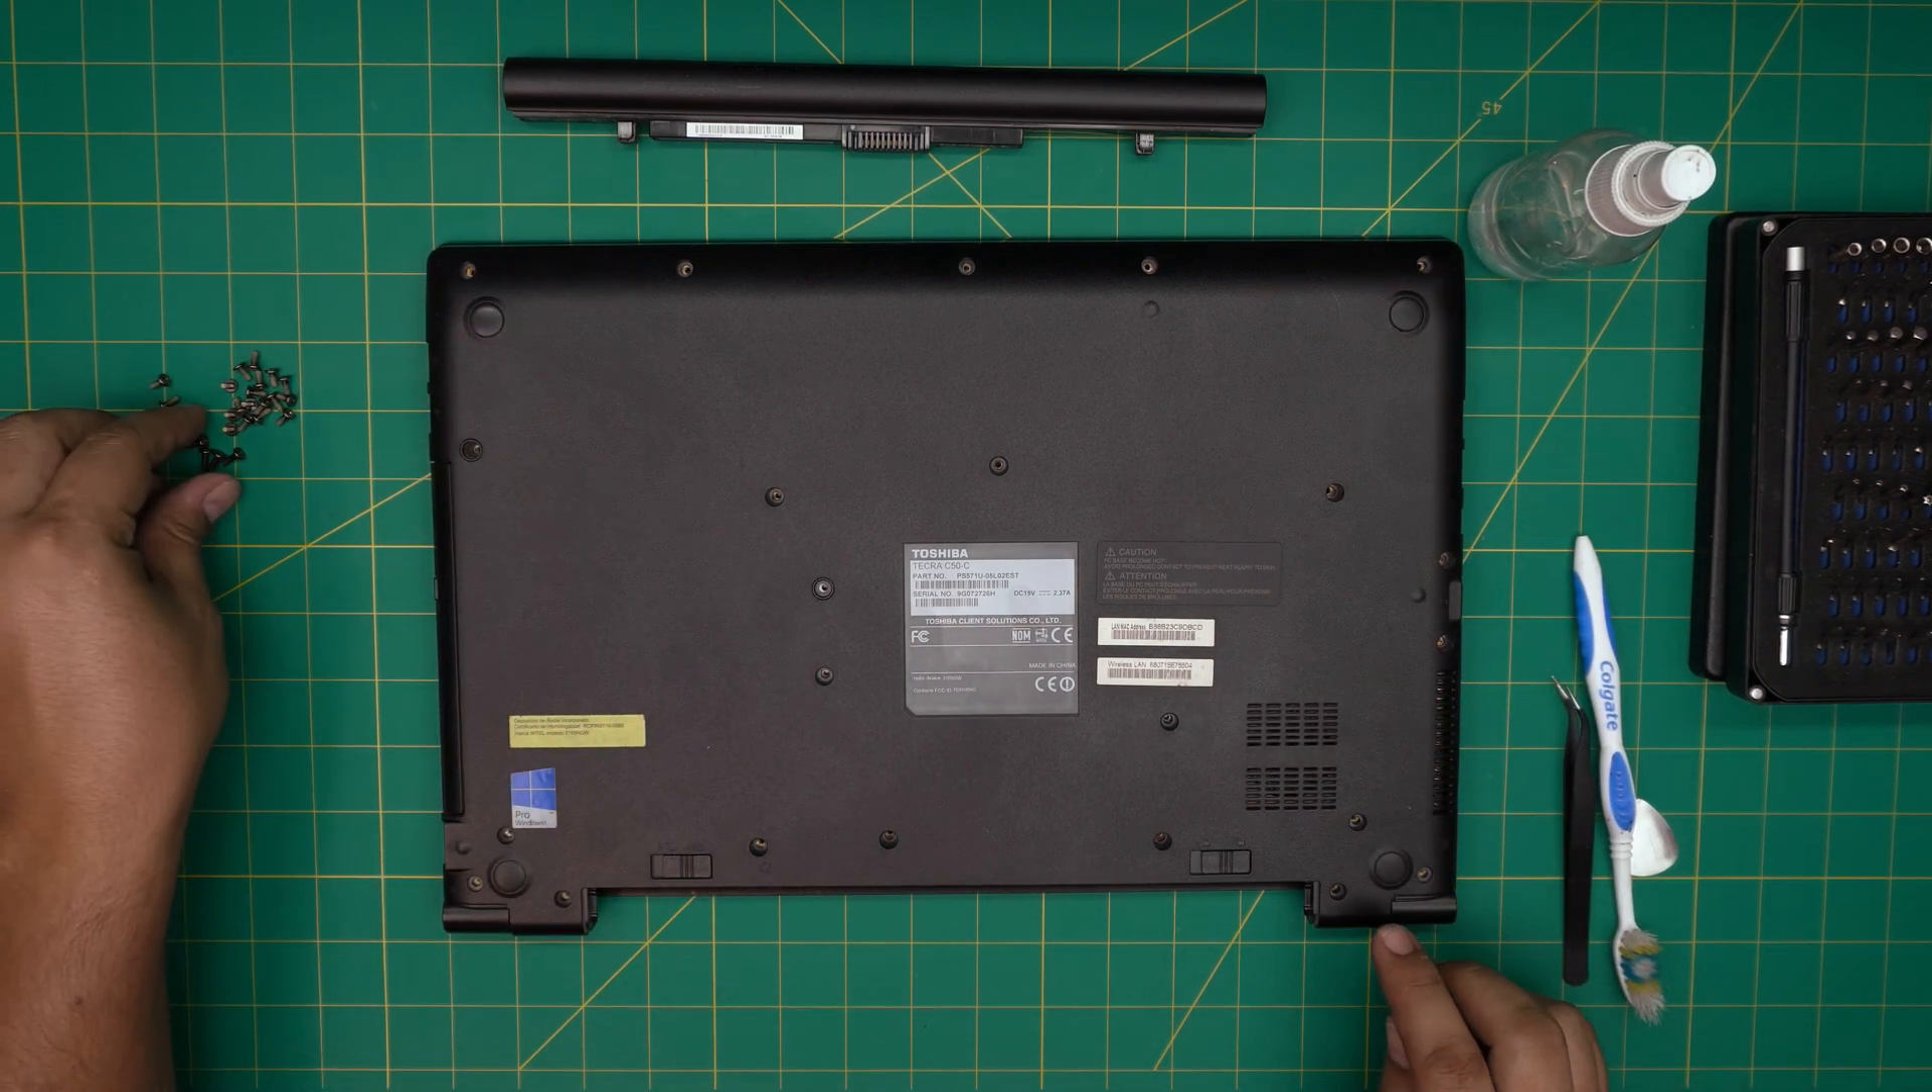All right now that we put the bottom case on top all we need to do is to put the bottom screws.